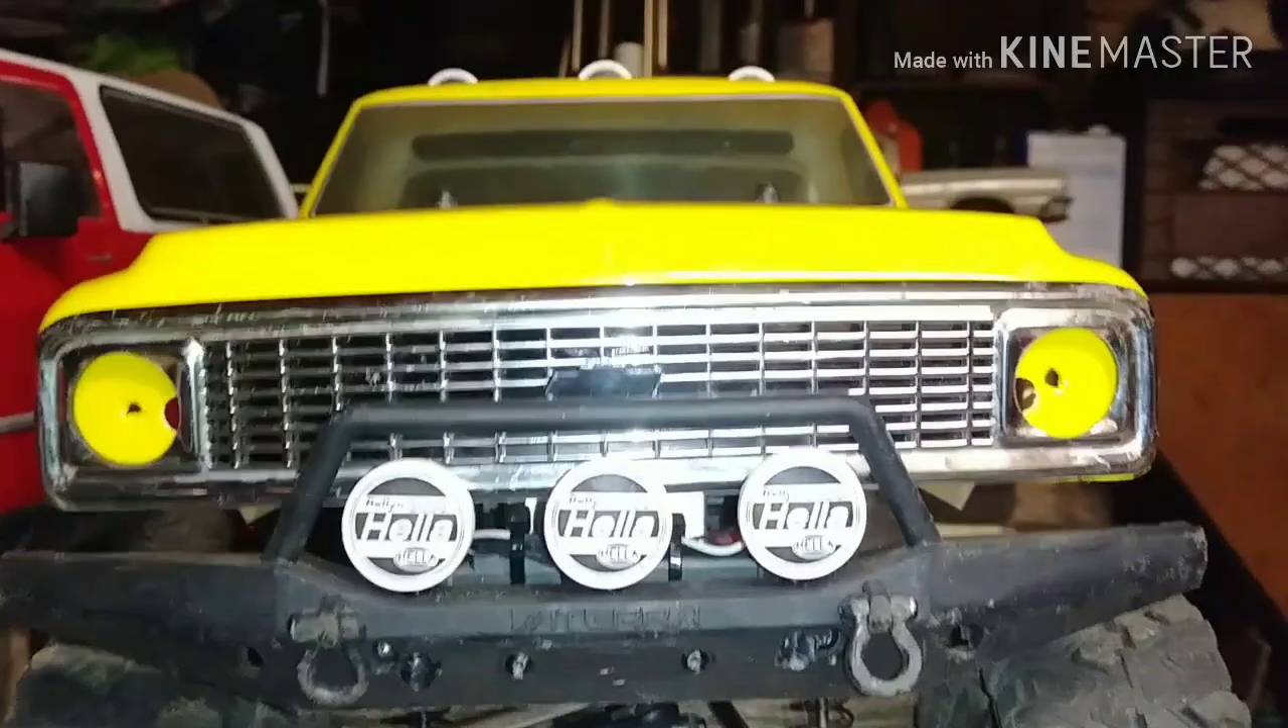We've got the grill back on the truck, everyone.